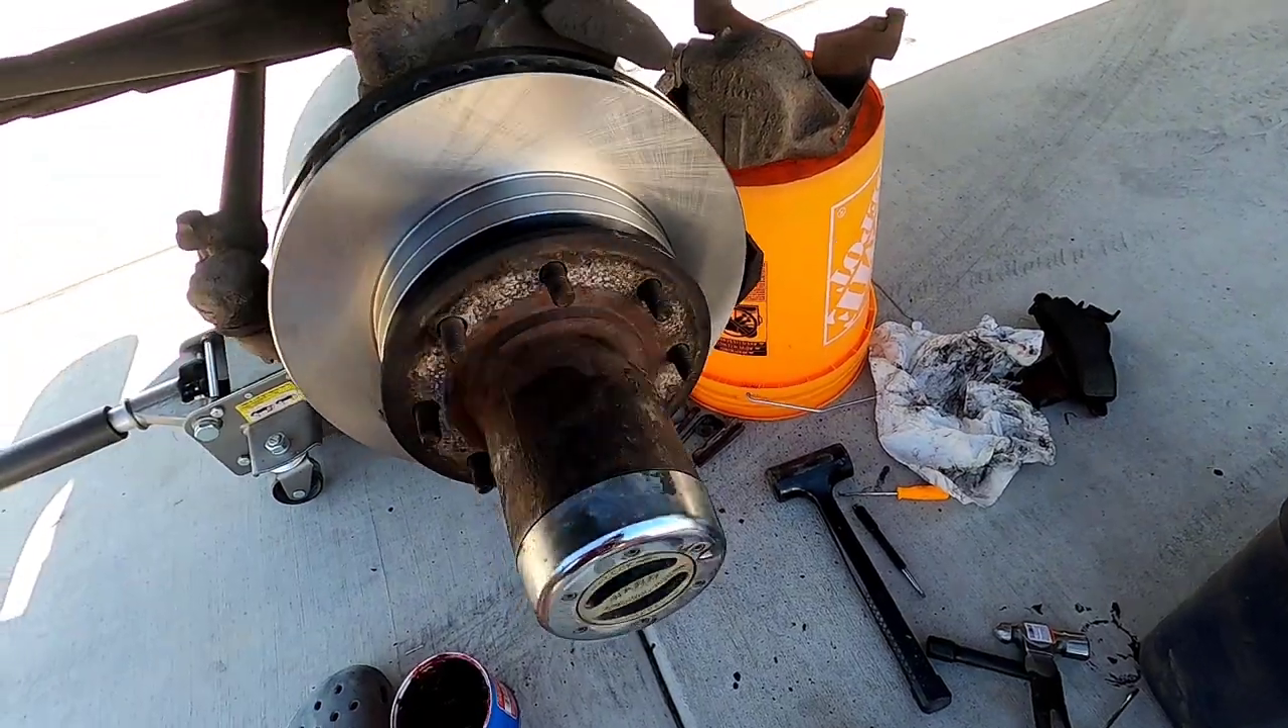All right, hub is all back together. Spins nicely.